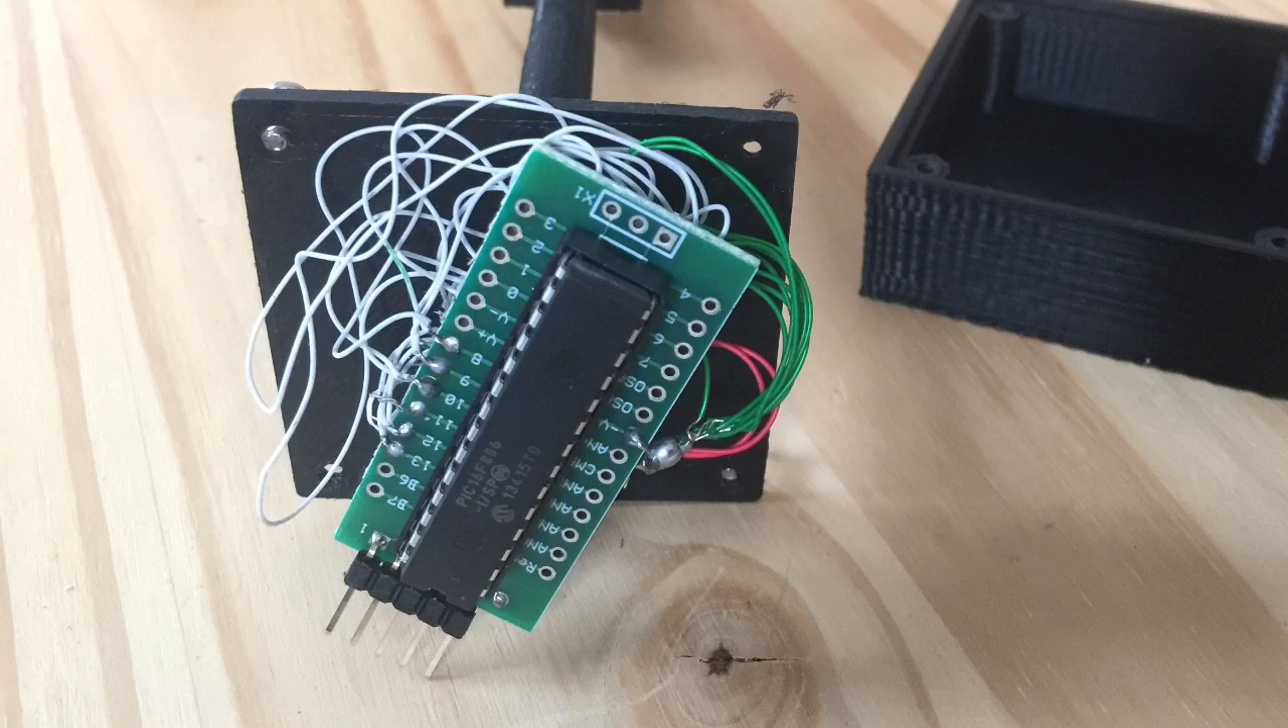And here's the finished electronics, all wired up, and it's spaghetti mess.